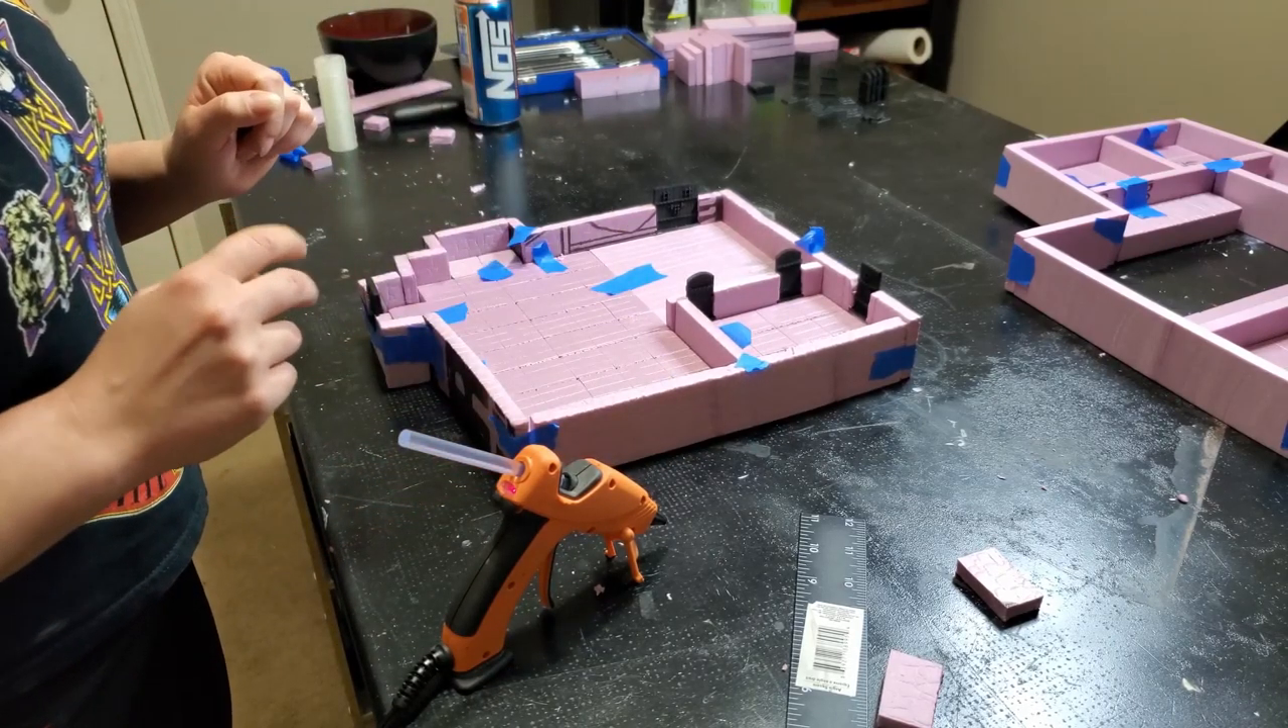The main structure of our first floor is done and laid out, so I'm going to finally be able to hot glue it together.